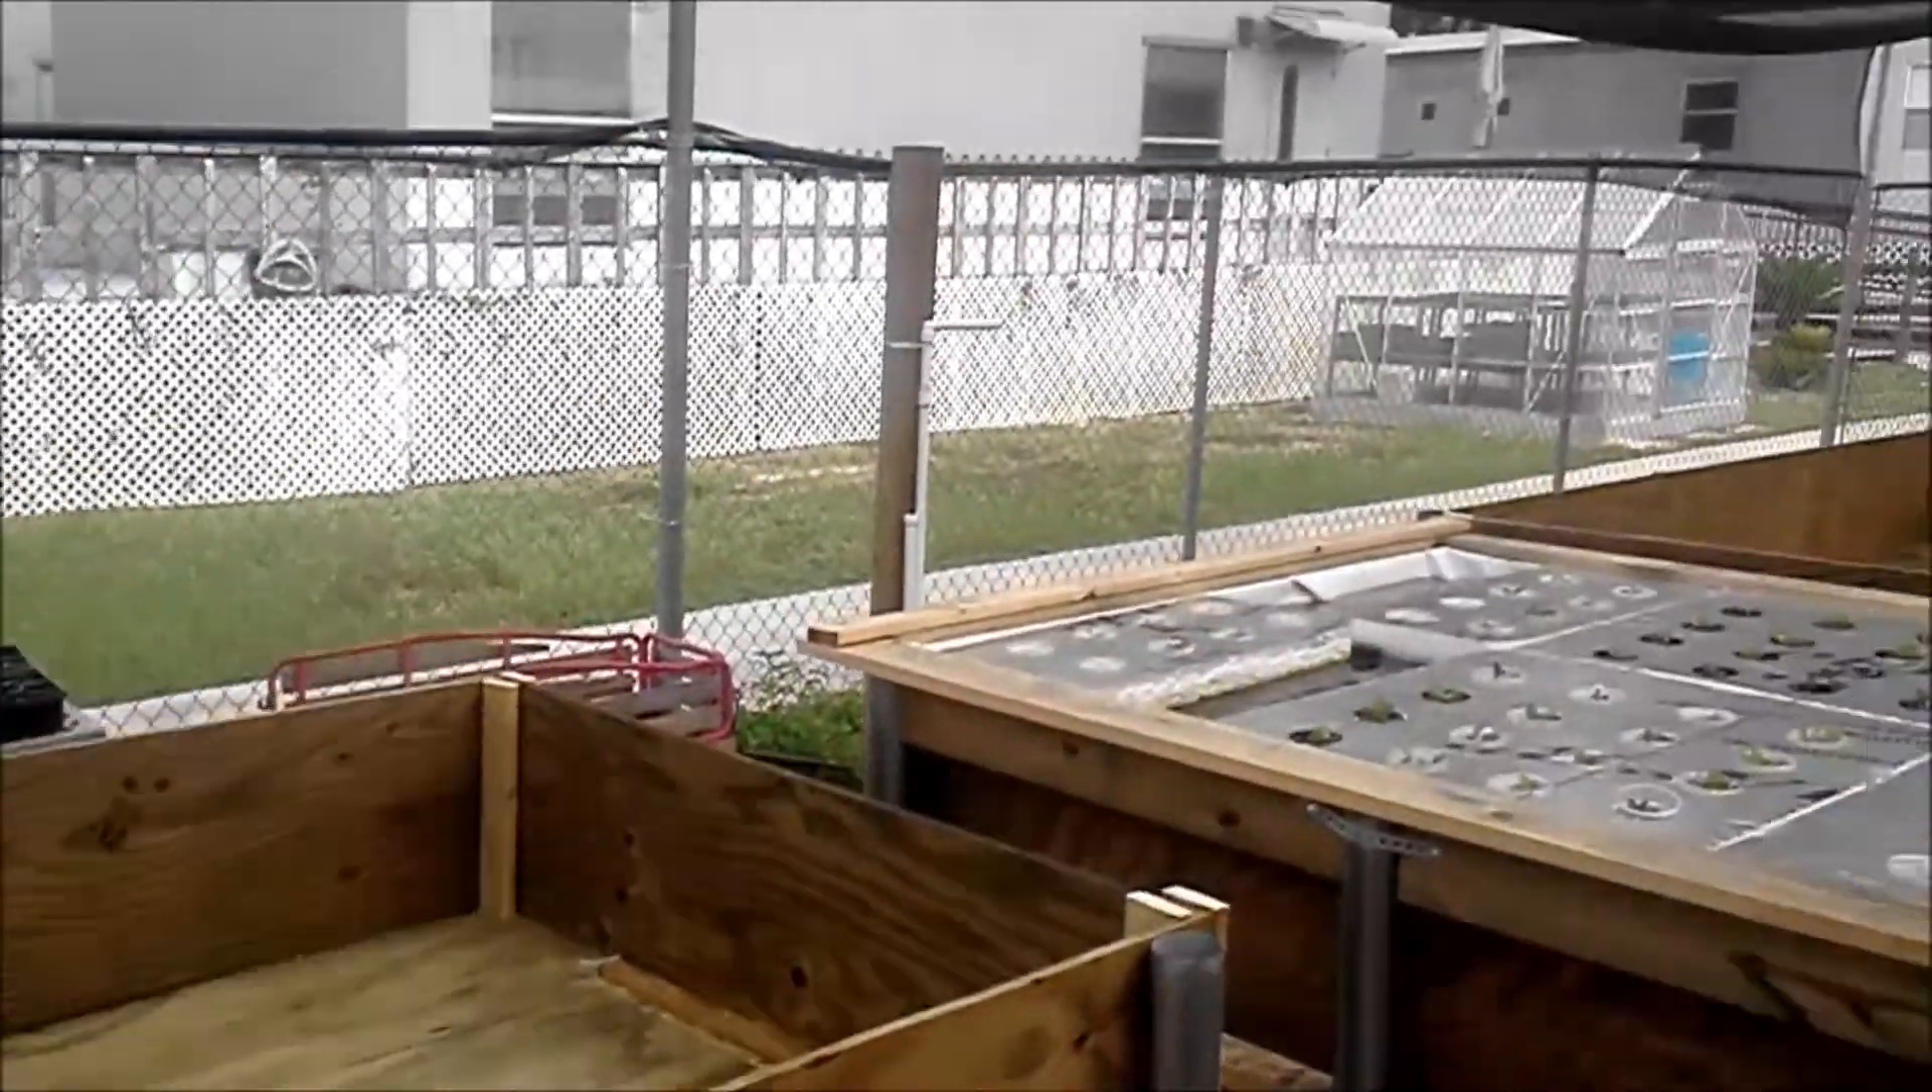We've got both sides and bottom attached on these grow beds. We've got the holes cut out.